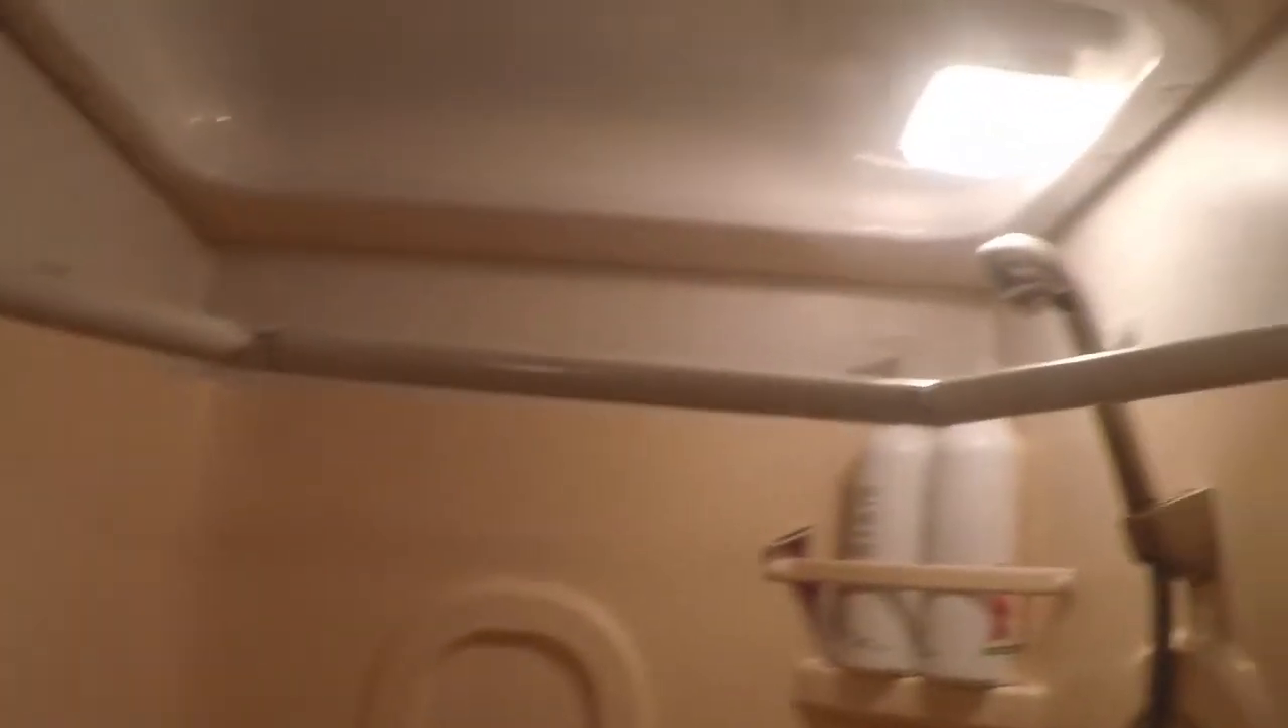Okay here's the rod installed I had to cut six inches out of it.